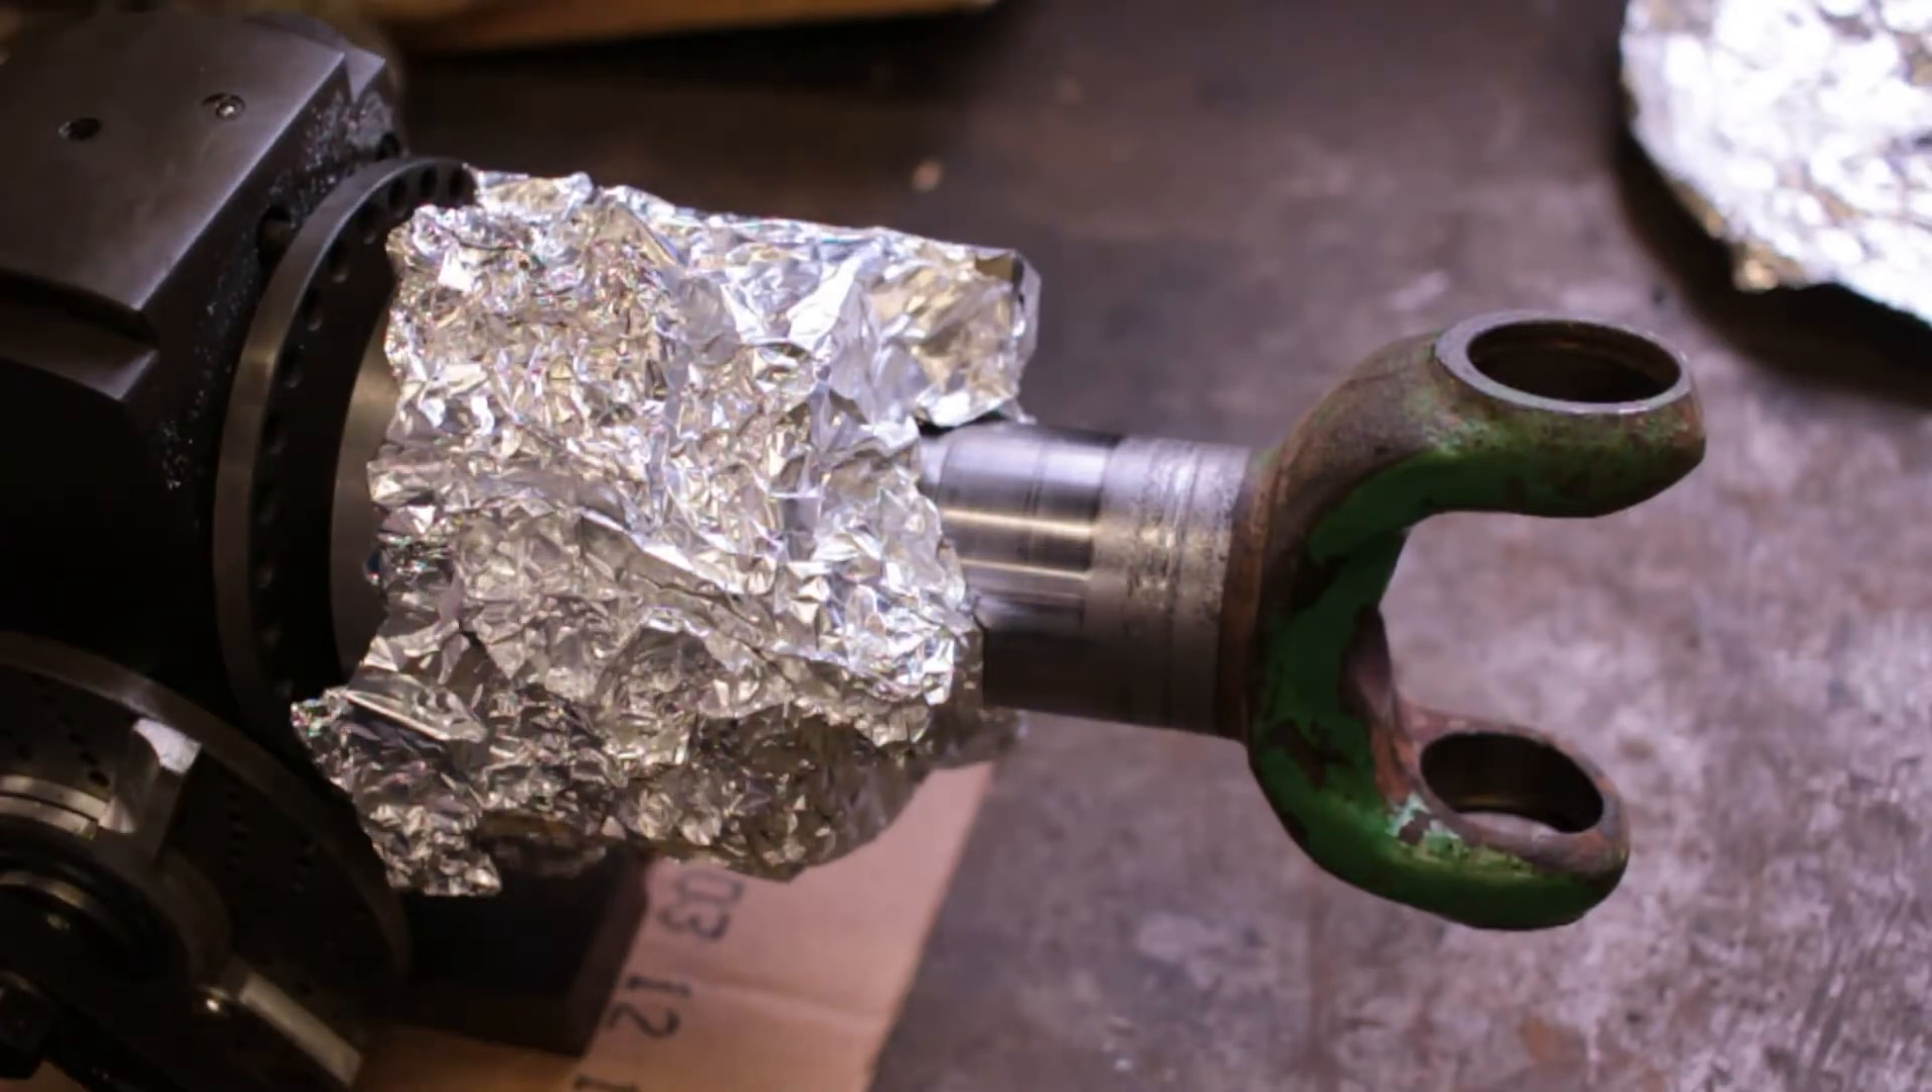So I've got the tin foil on there to hopefully keep some of the splatter off the chuck.